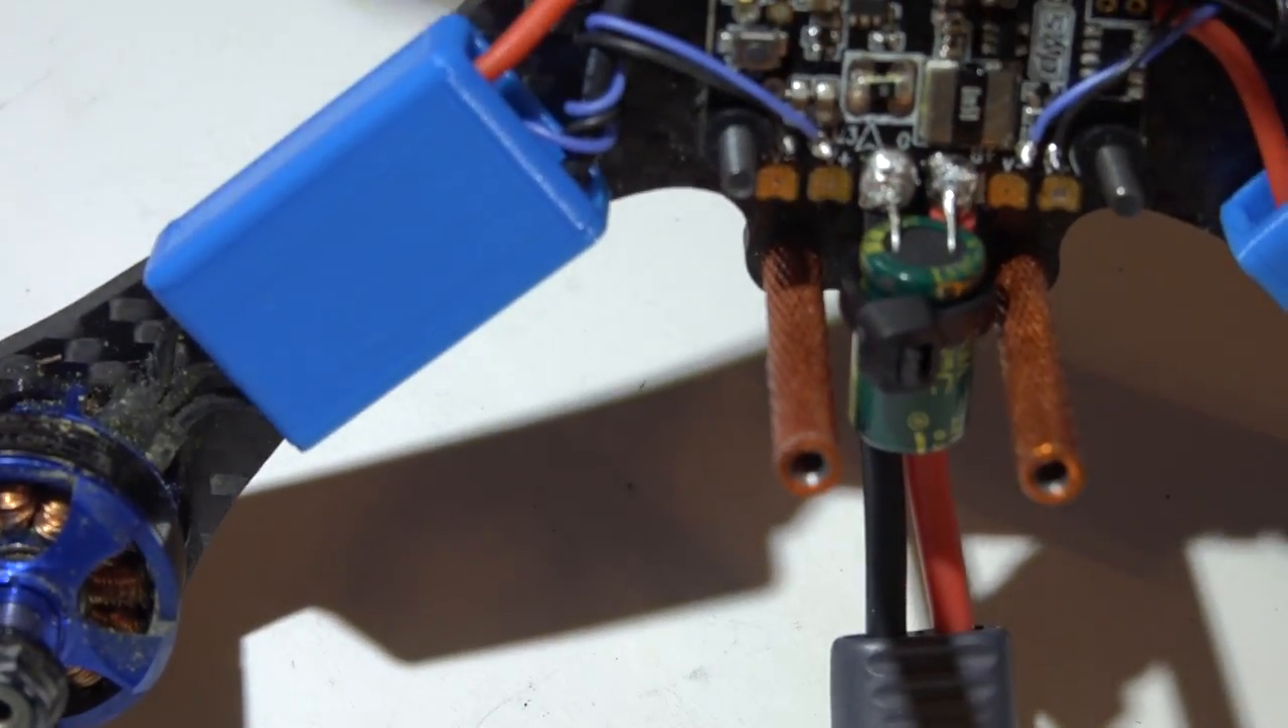With the capacitor soldered in place I place a zip tie on it just to help keep it from breaking off.